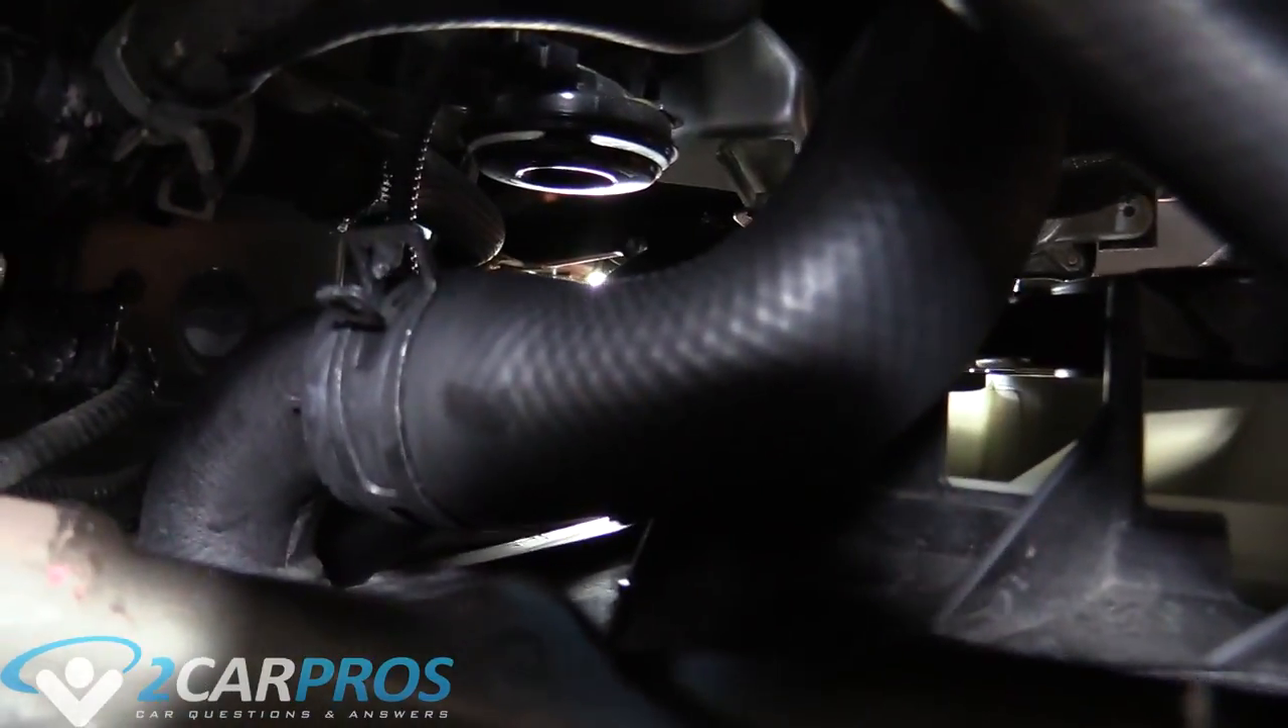This is what it looks like underneath now. That's the radiator hose we put on.